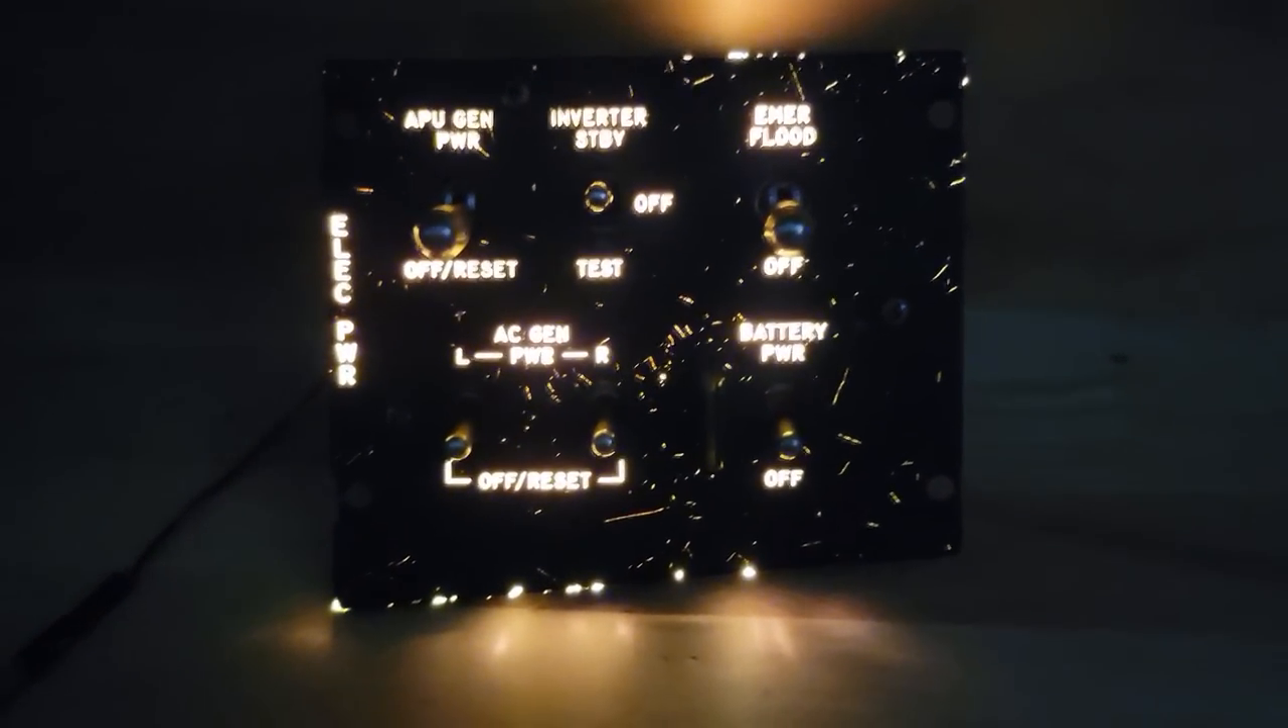All right, so this is the panel that's sort of put back together and you can see the back lights on.